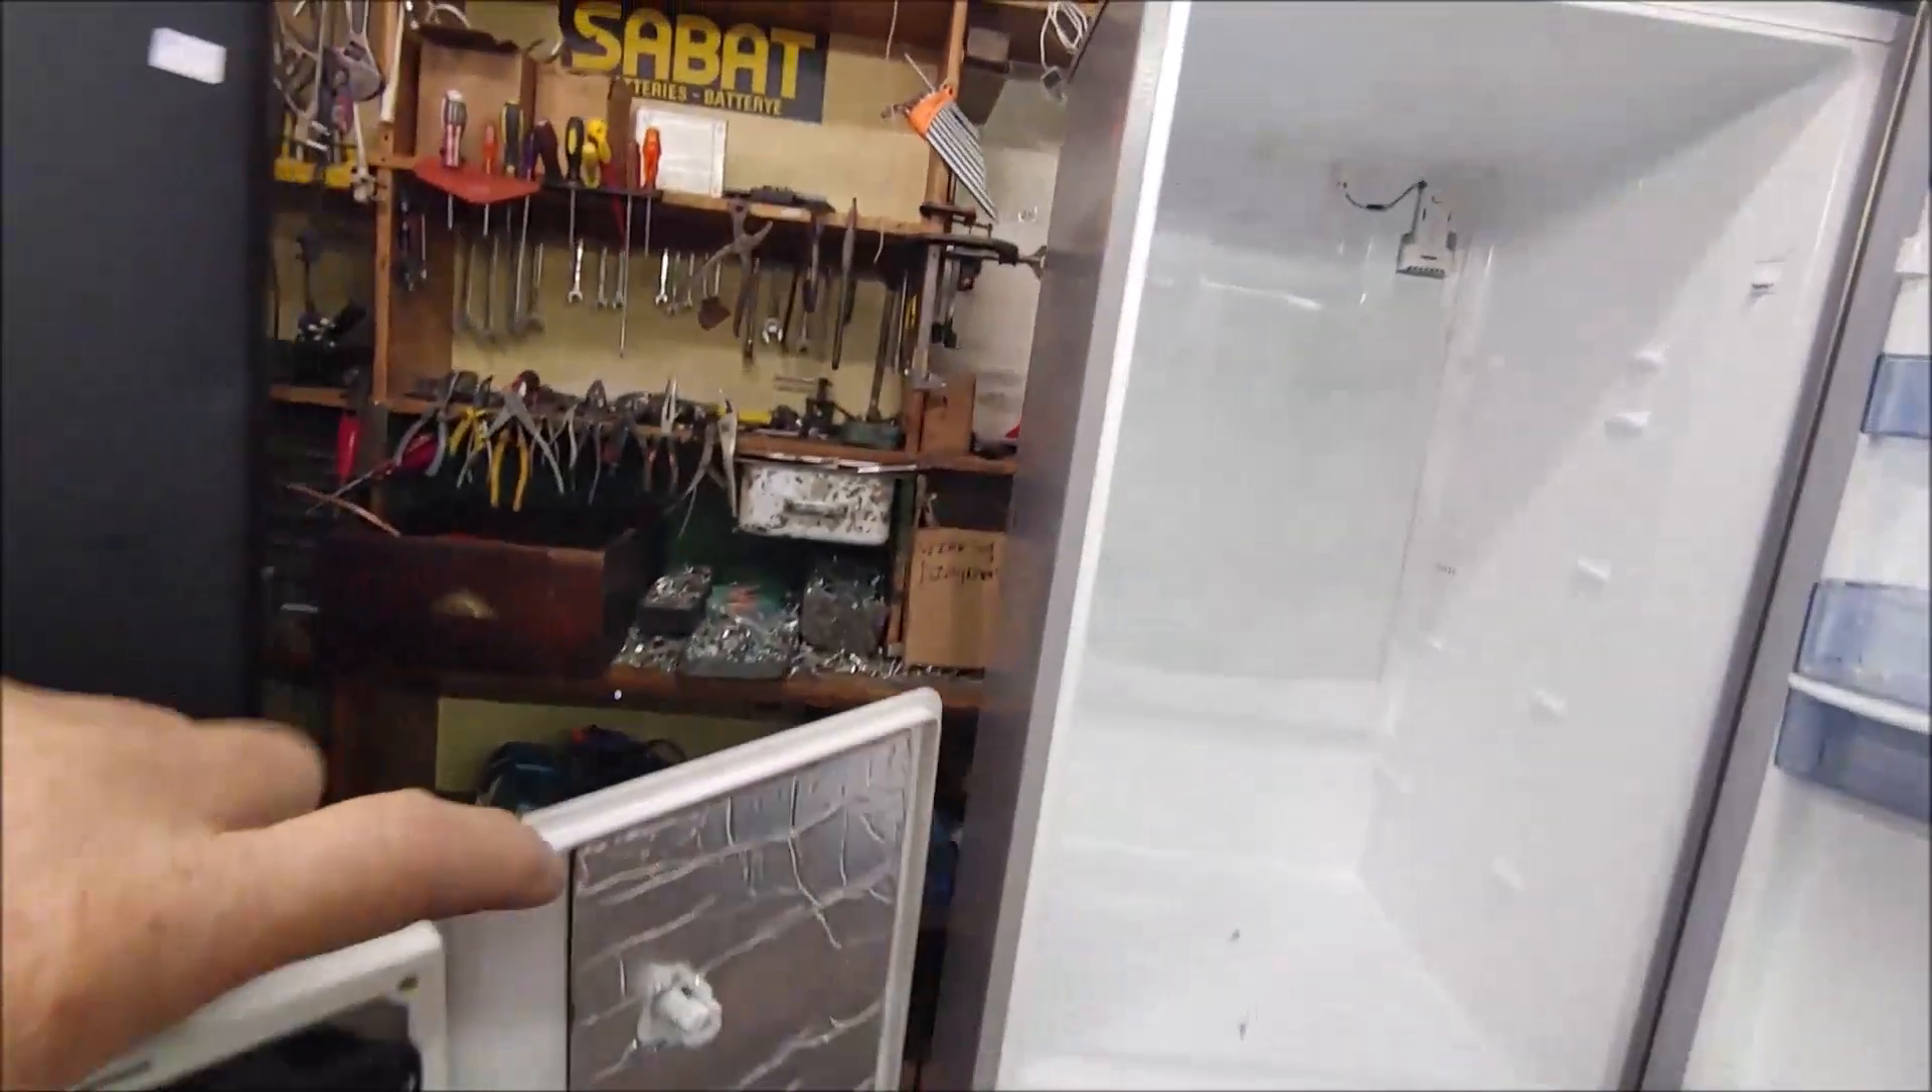This is the cover I've taken off.